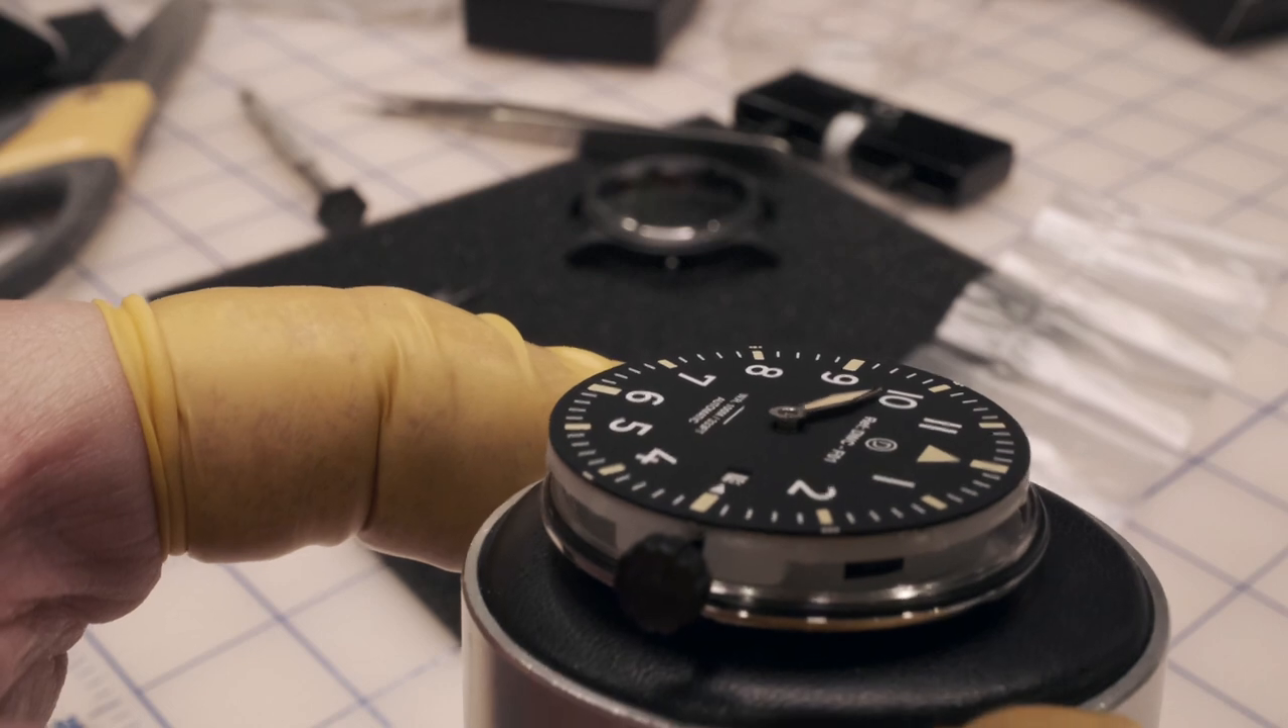Okay so i think we got the hour hand on there um need to check that but we'll do the minute hand now.